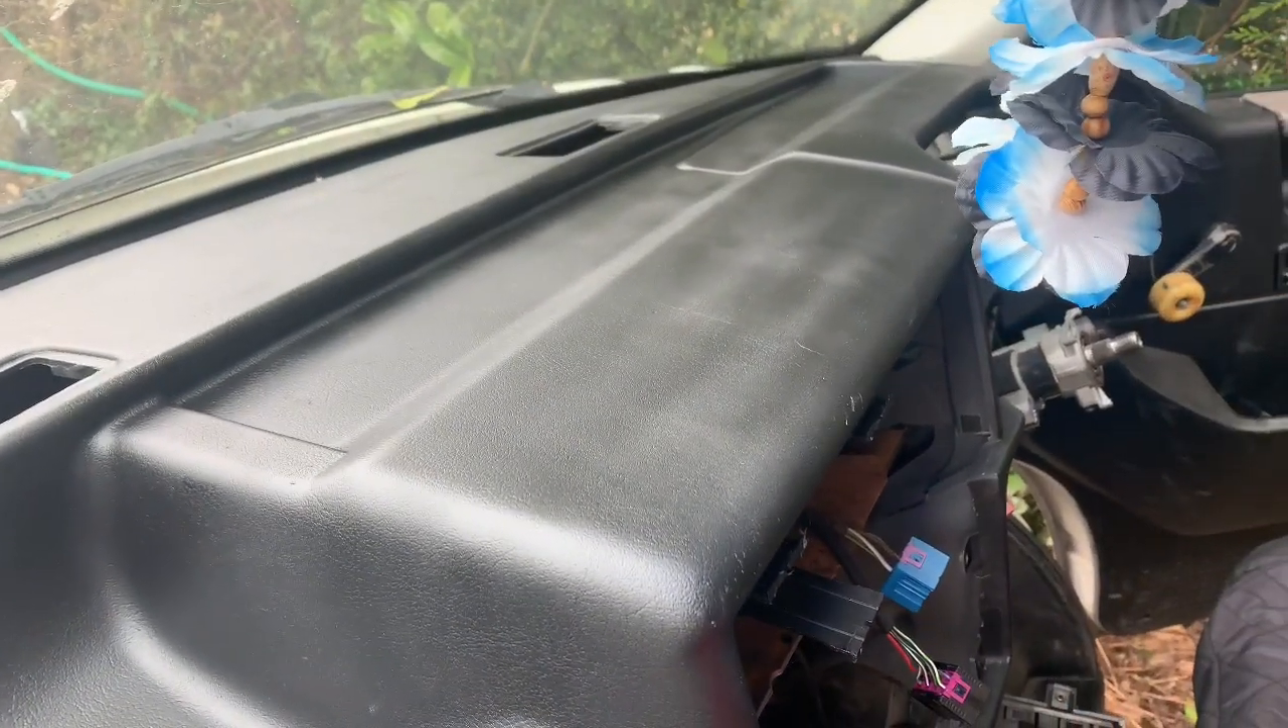Okay so there's the new black dash in place.